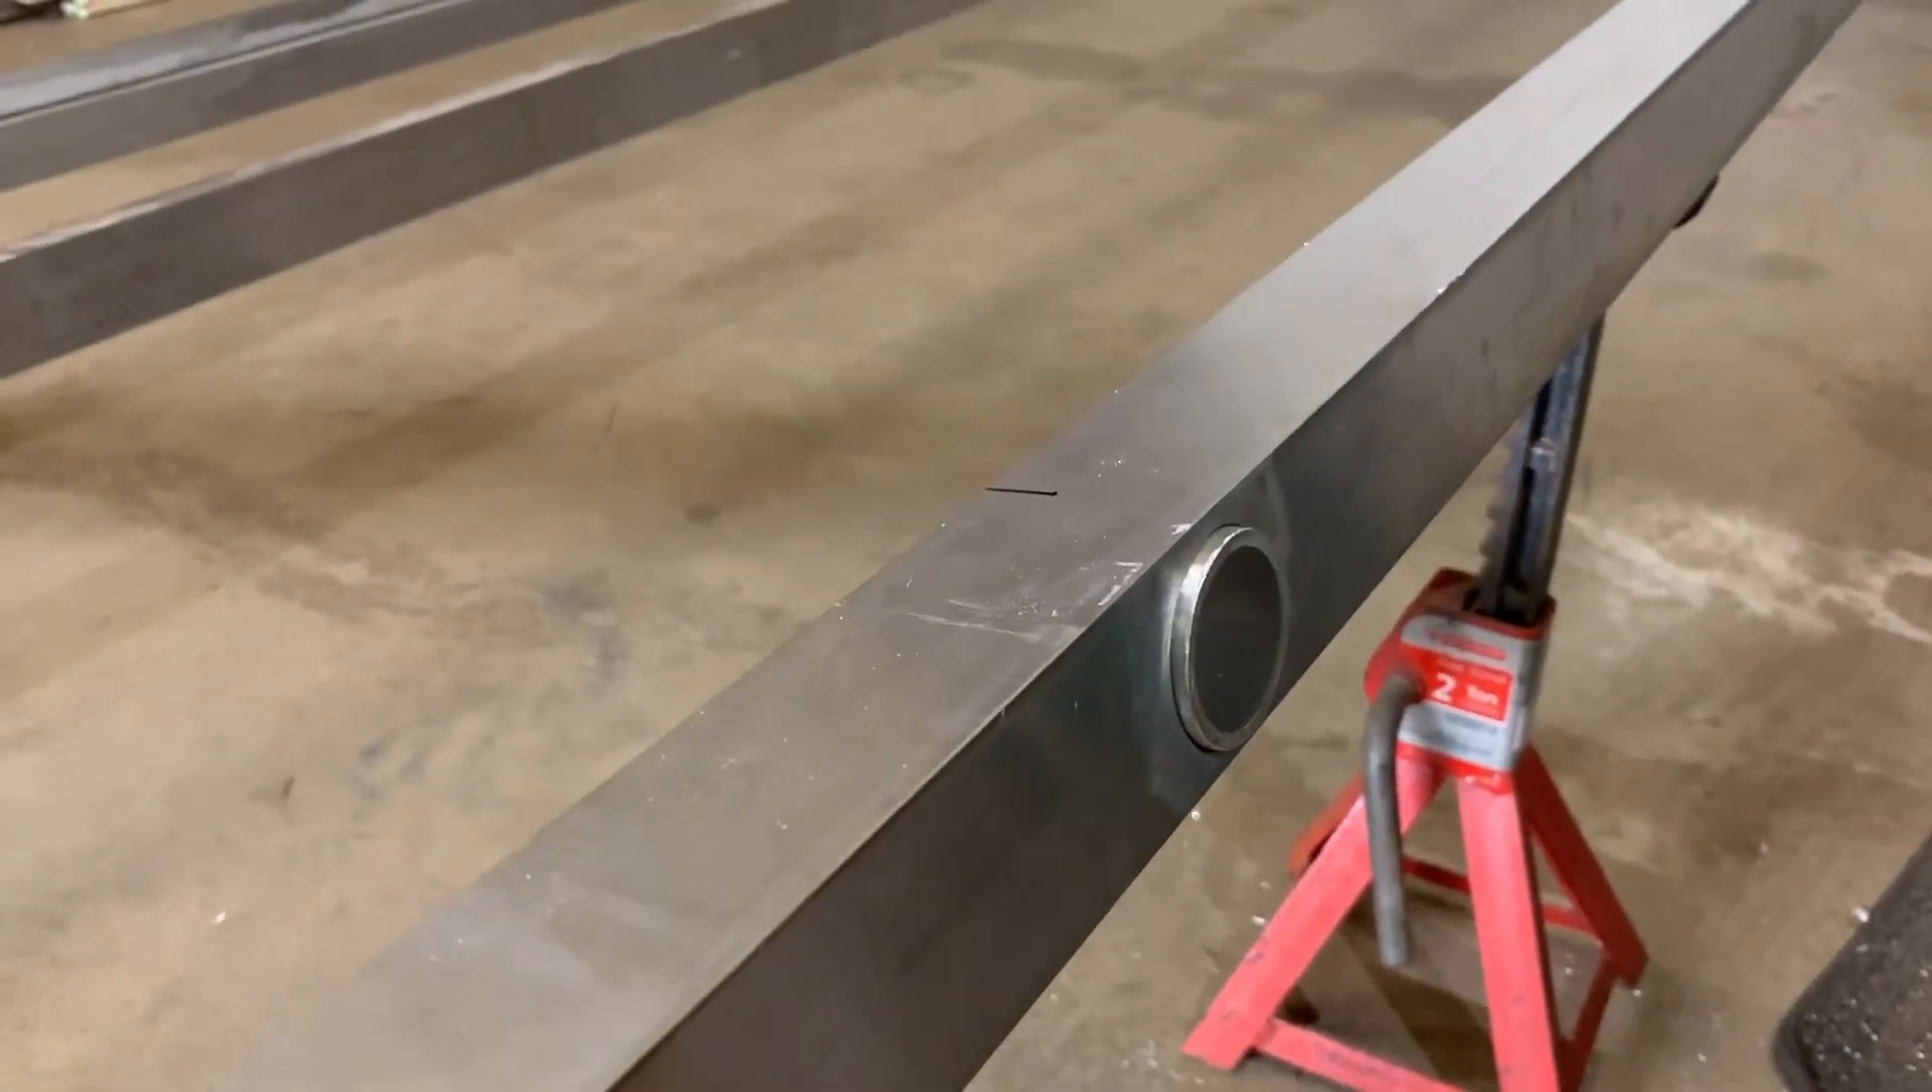So when I slide the pipe in from the outside, I've left it so that there's a little bit of a lip sticking out.